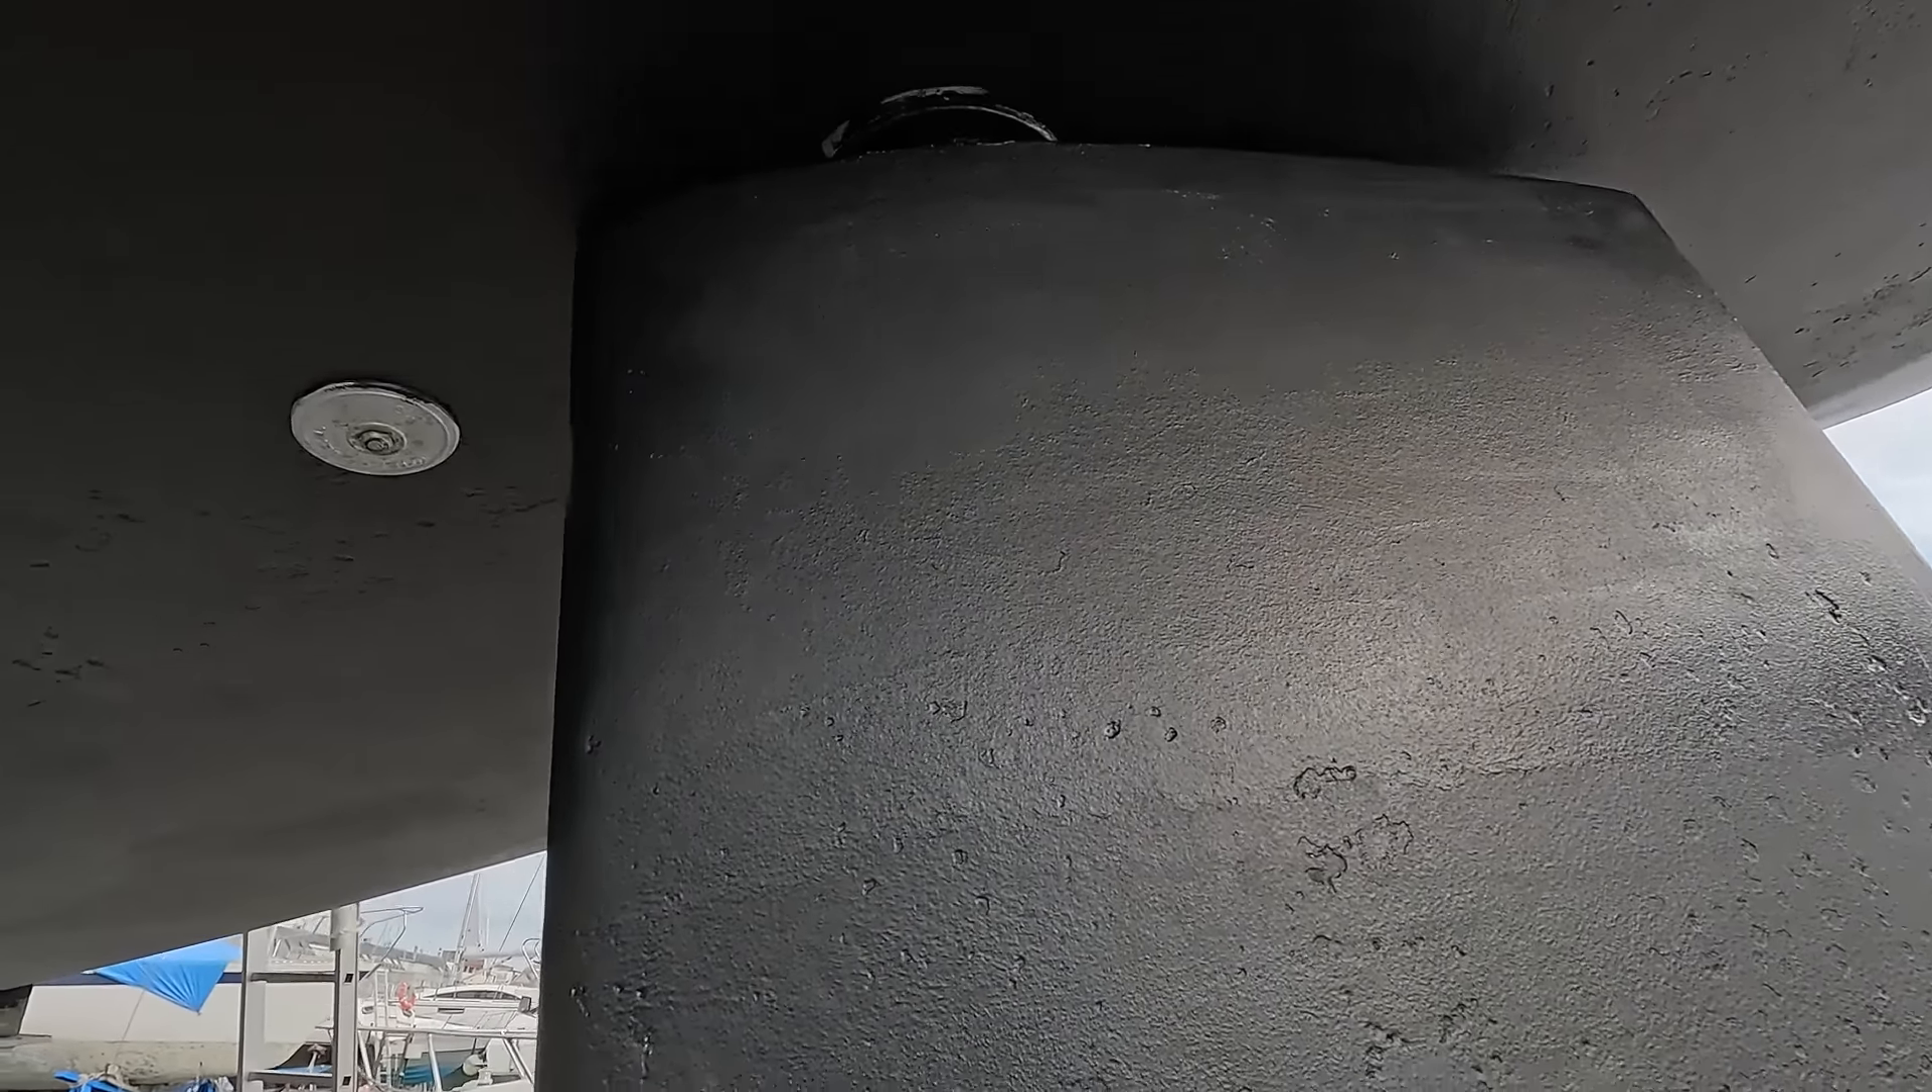Aquí tenemos ya el timón montado.